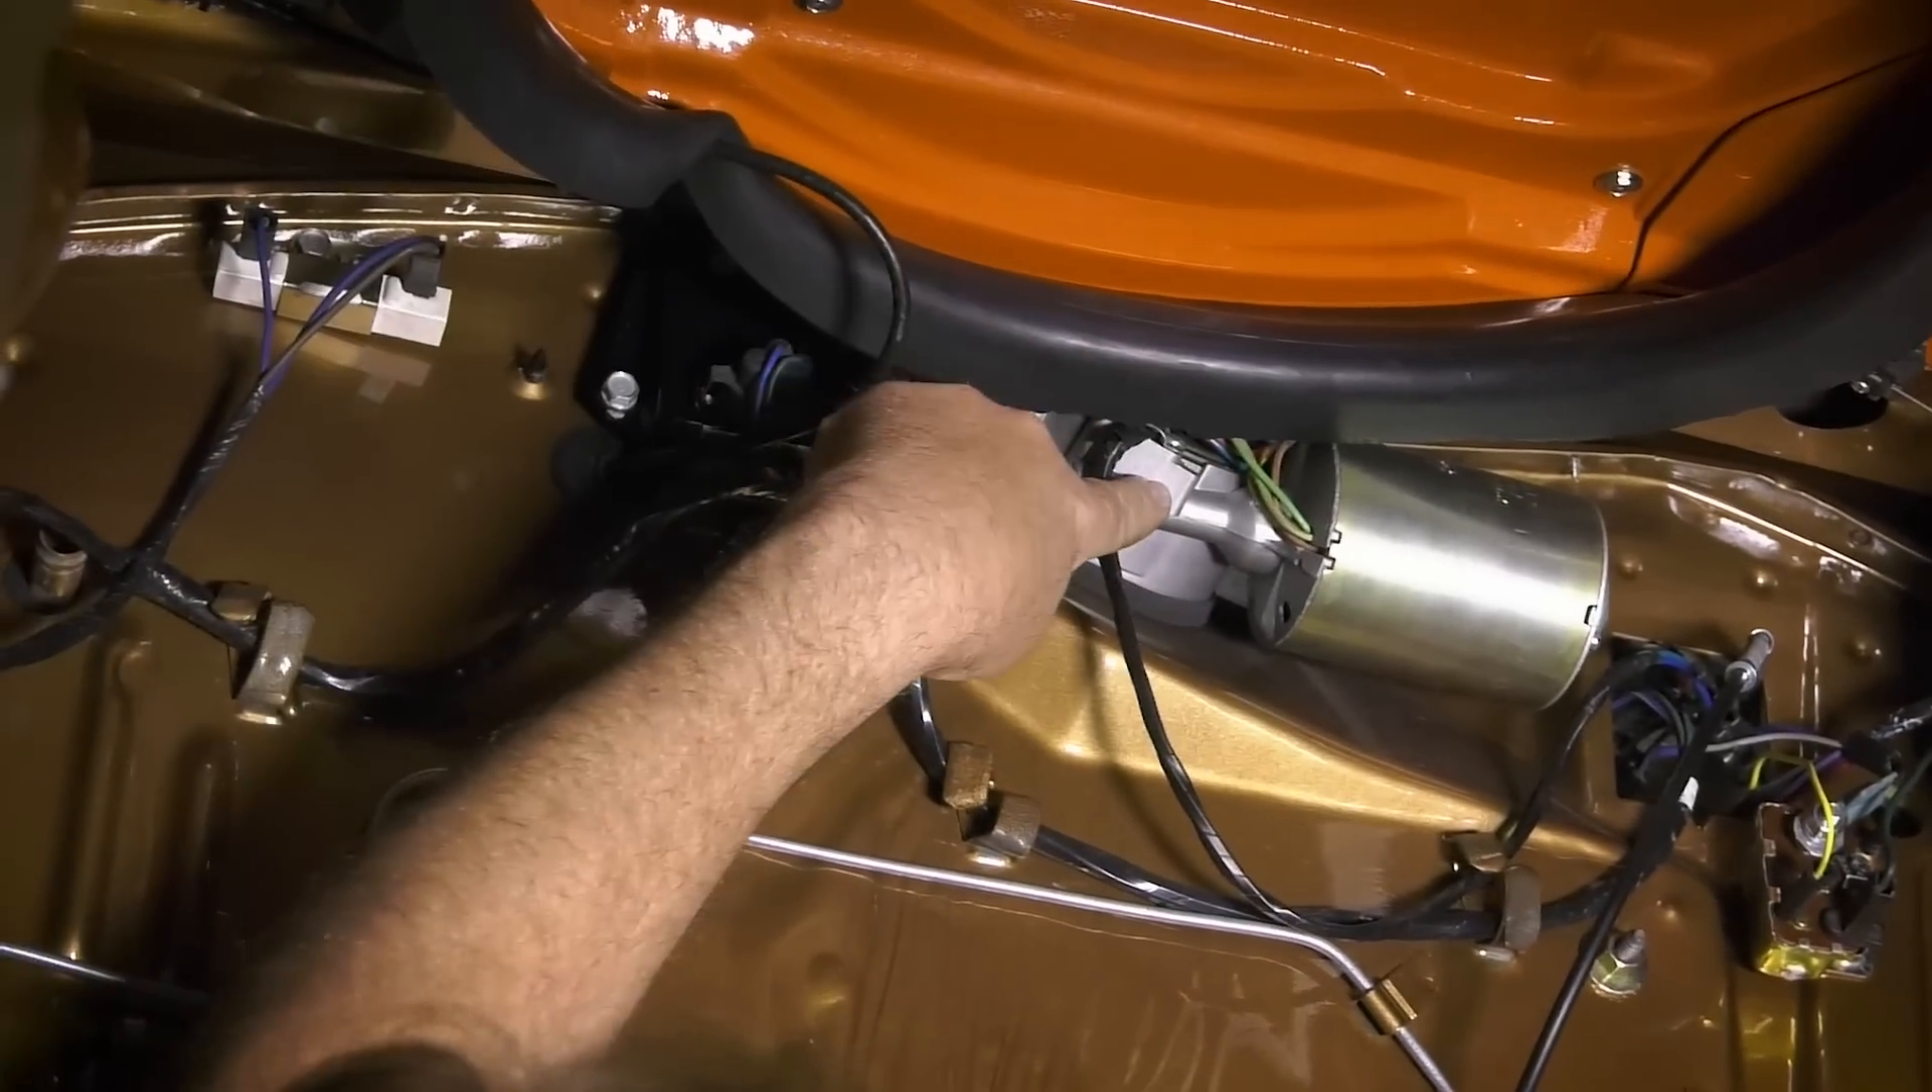This is our wiring looms in place.